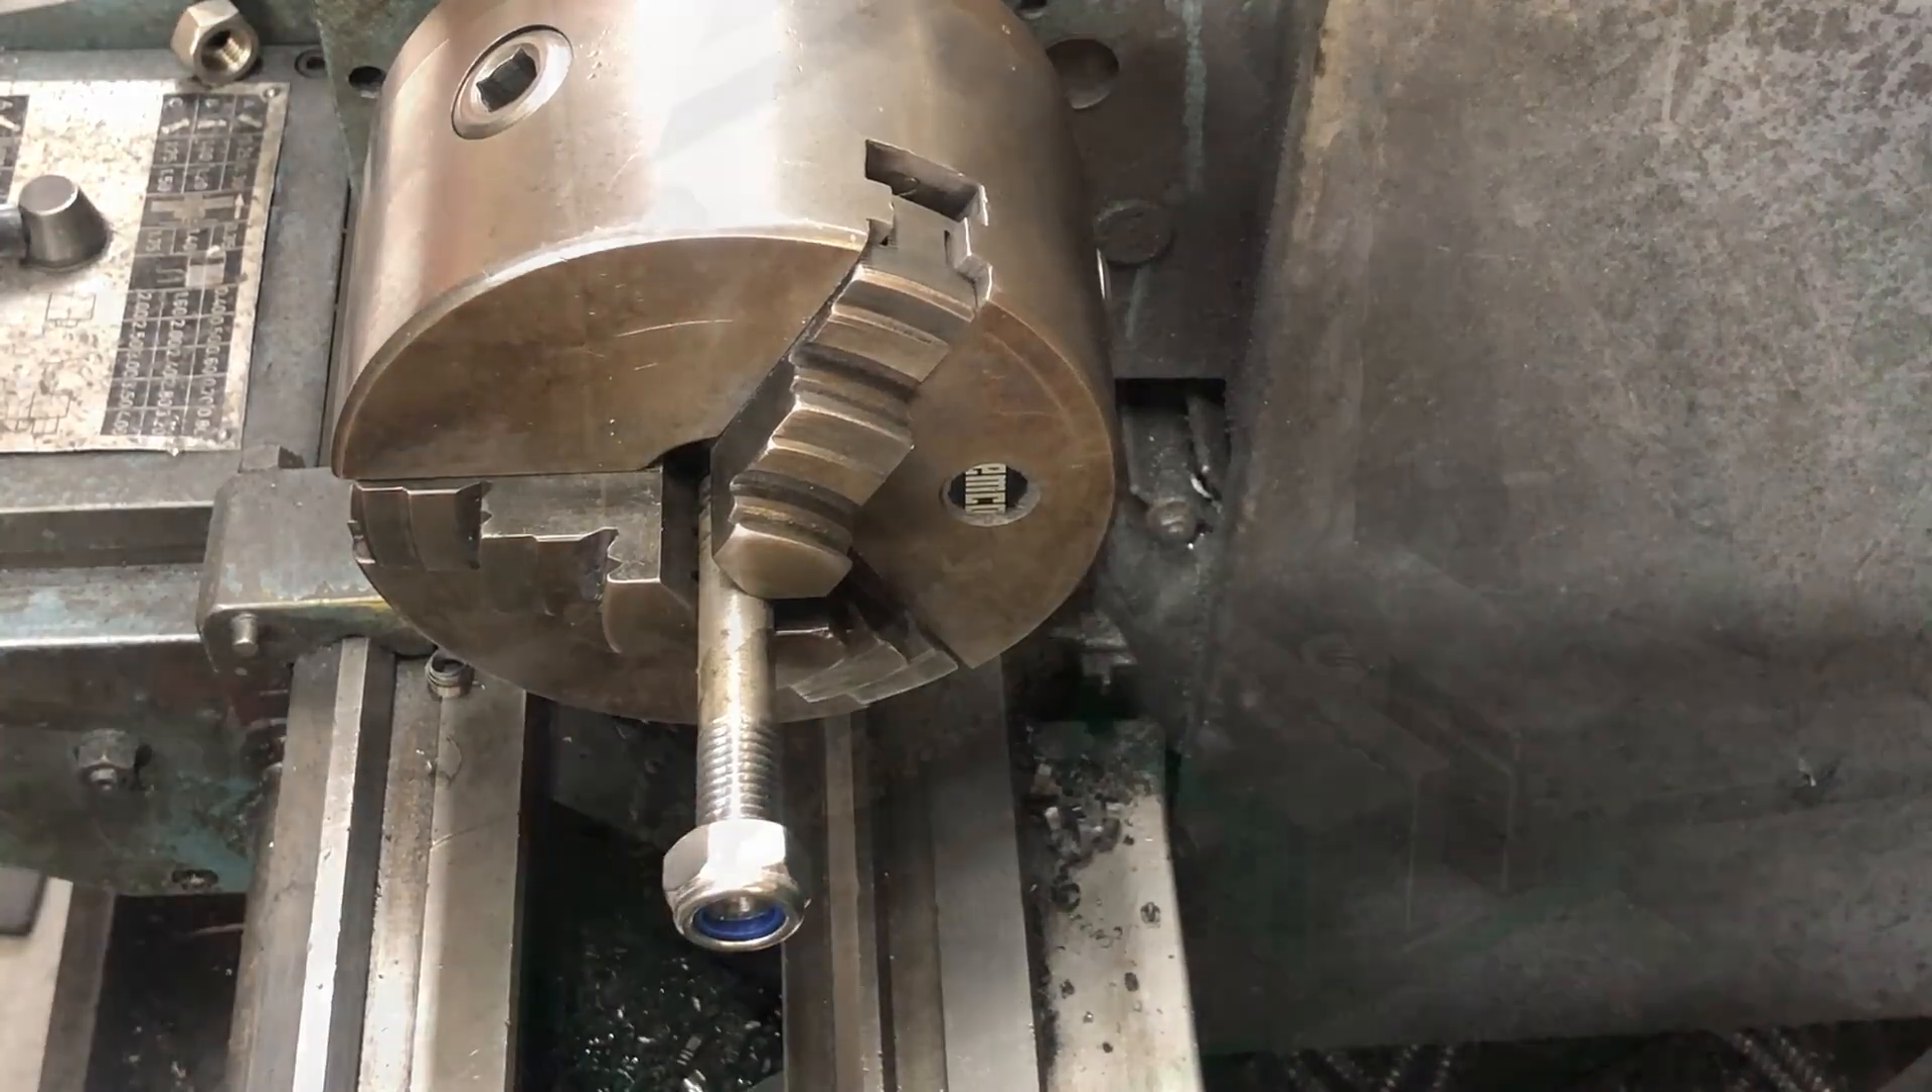Now I start working on the two bolts that hold the legs together and I thread these bits of 12 millimeter steel rod in the lathe and the nut screws on there quite nicely.